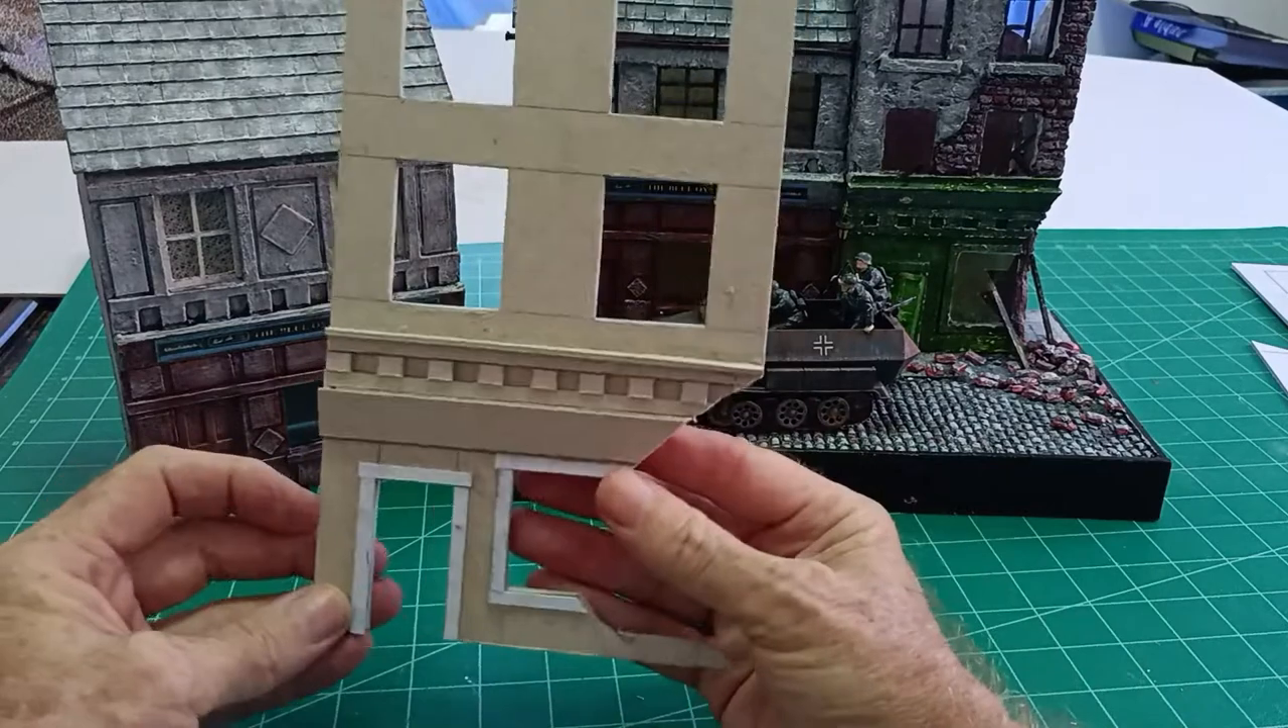I've glued all the molding on already and made a cut out for where the bomb damage will be so there will be a big hole in the bottom of the building down there.